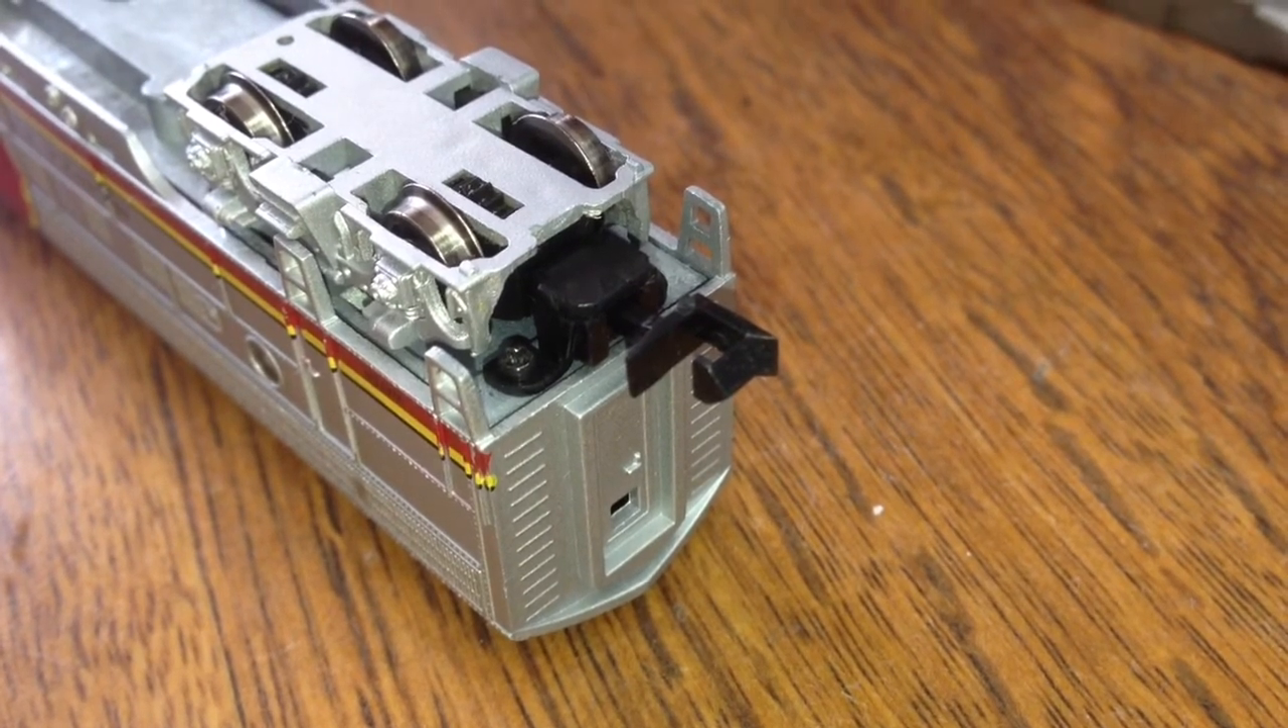Now I put the rear coupler on off camera.